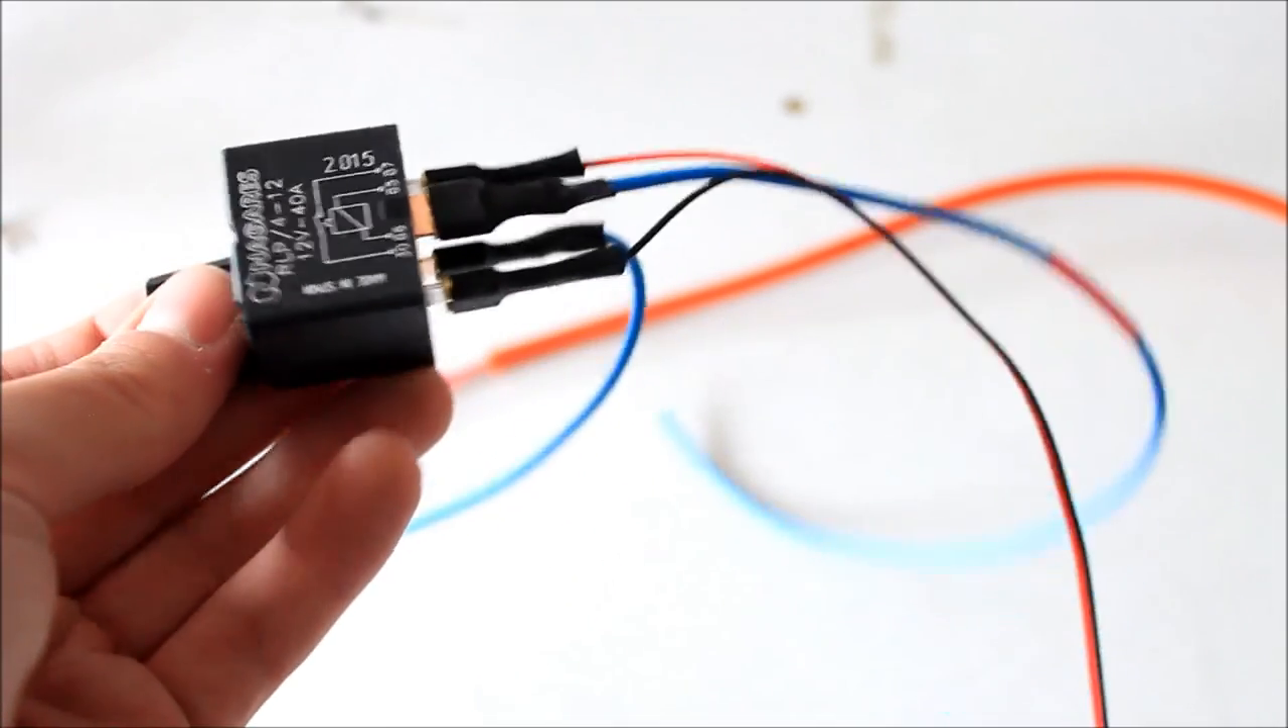Bueno, ya tenemos todo listo y conectado al relé, así que ahora pasaremos a conectar todo esto a nuestra impresora.